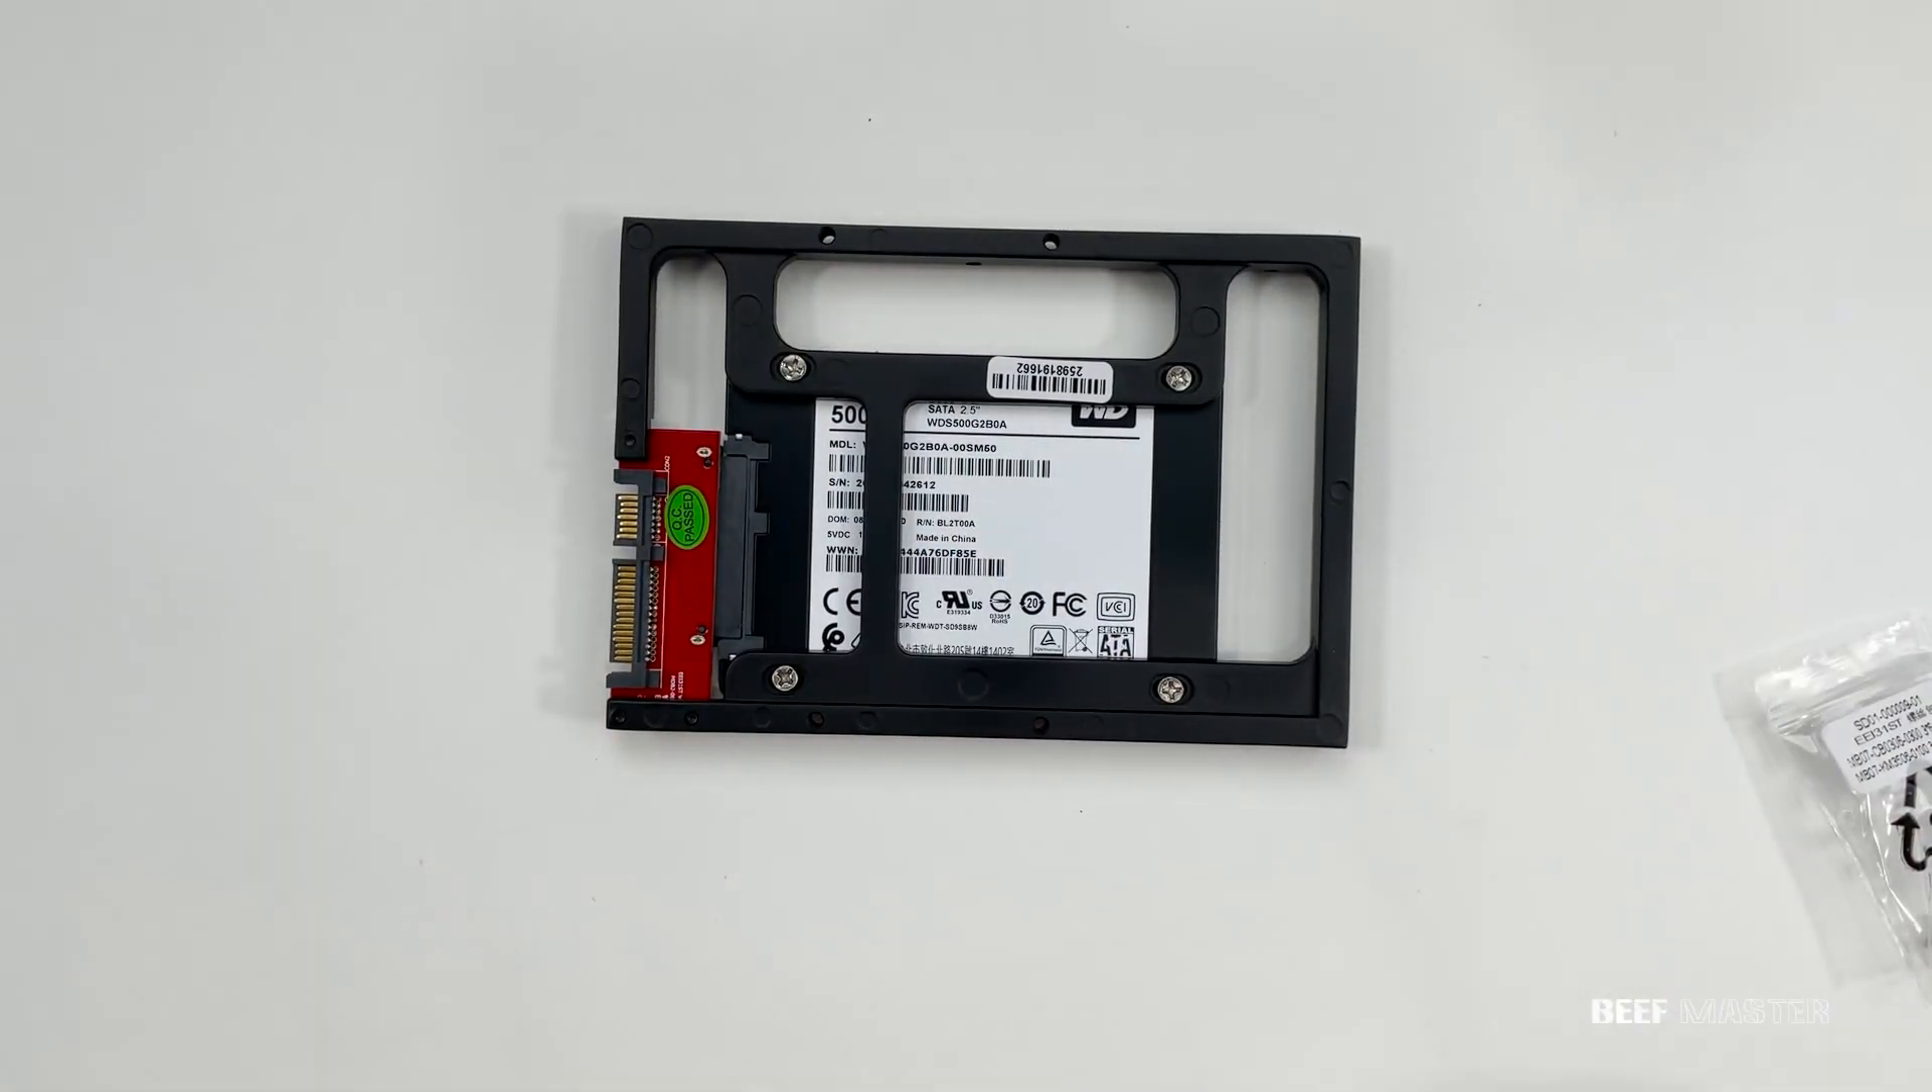All you do is plug in the SSD and screw it down. And now your SSD is ready to install.